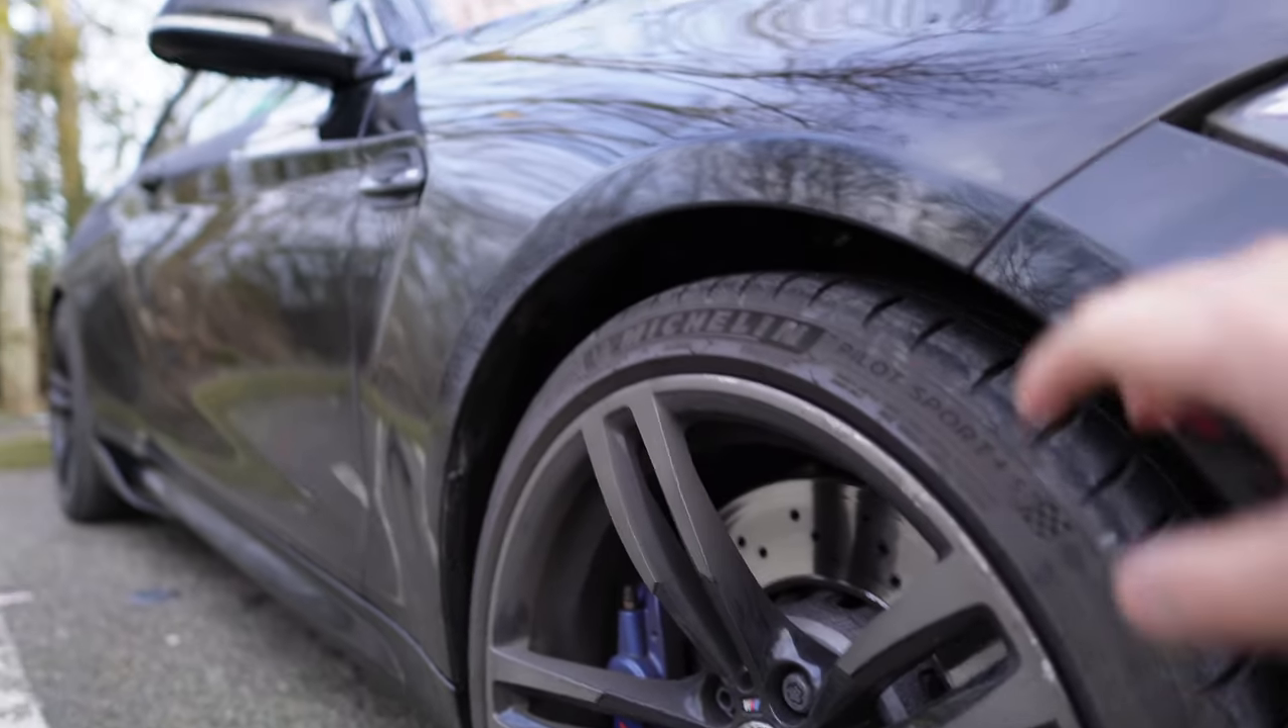There is a gap from the wheel to the arch.